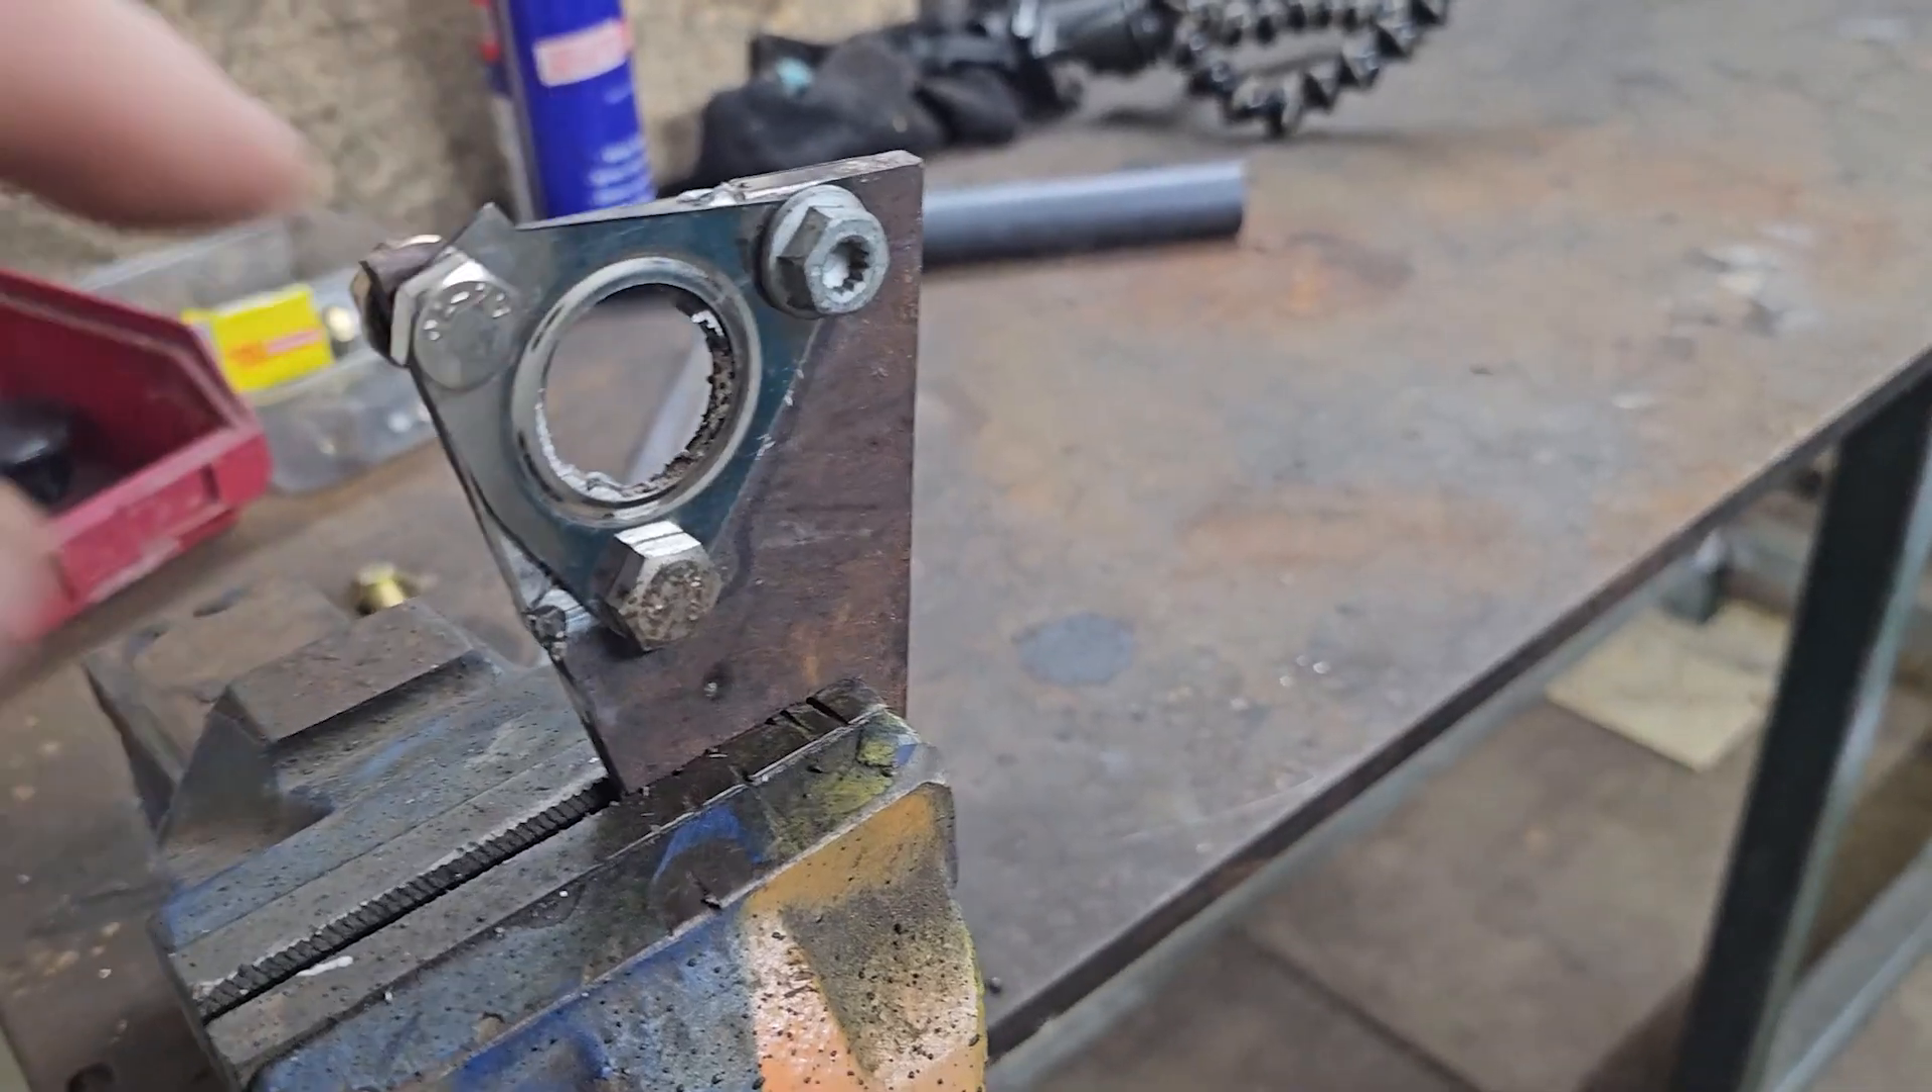Now I've got the gasket bolted on there as a guide and we're going to use a rotary file in a drill.